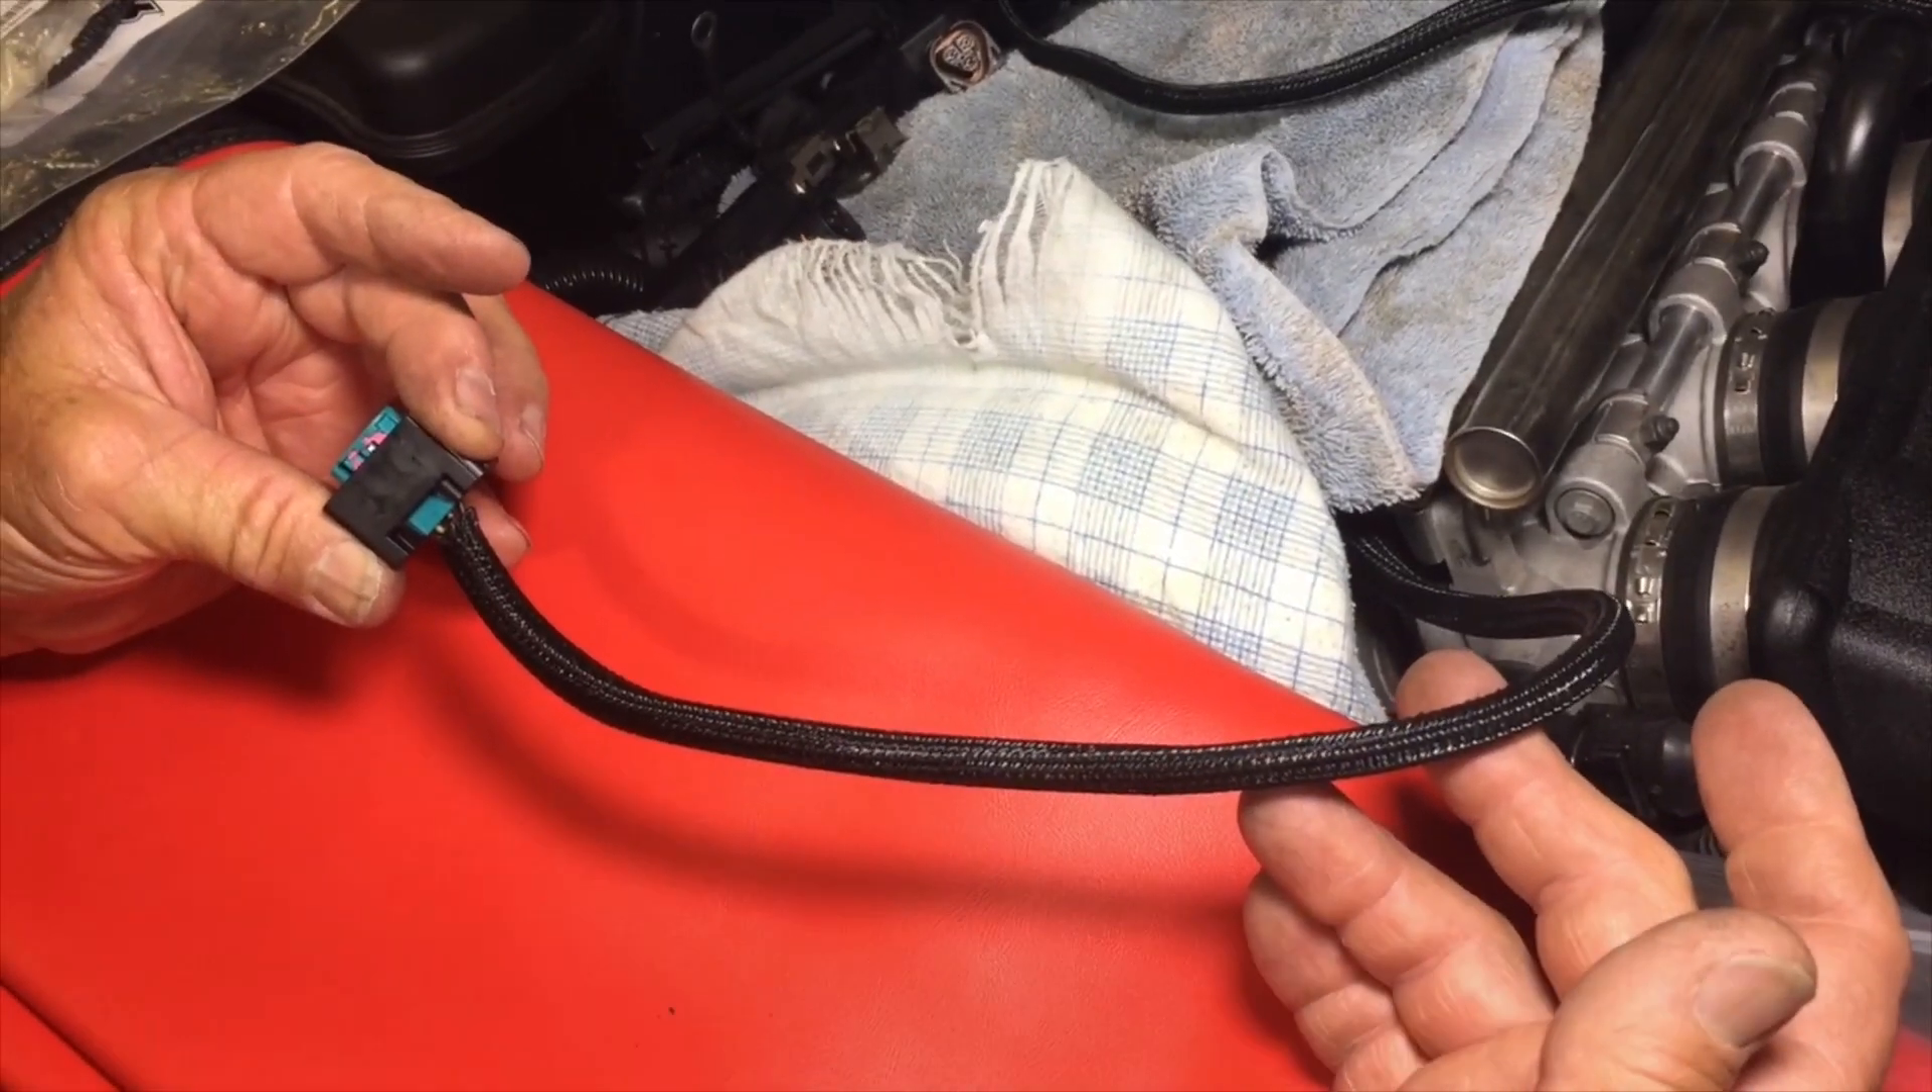All right this is our final product all wrapped up in that nice sleeve and ready to plug in.